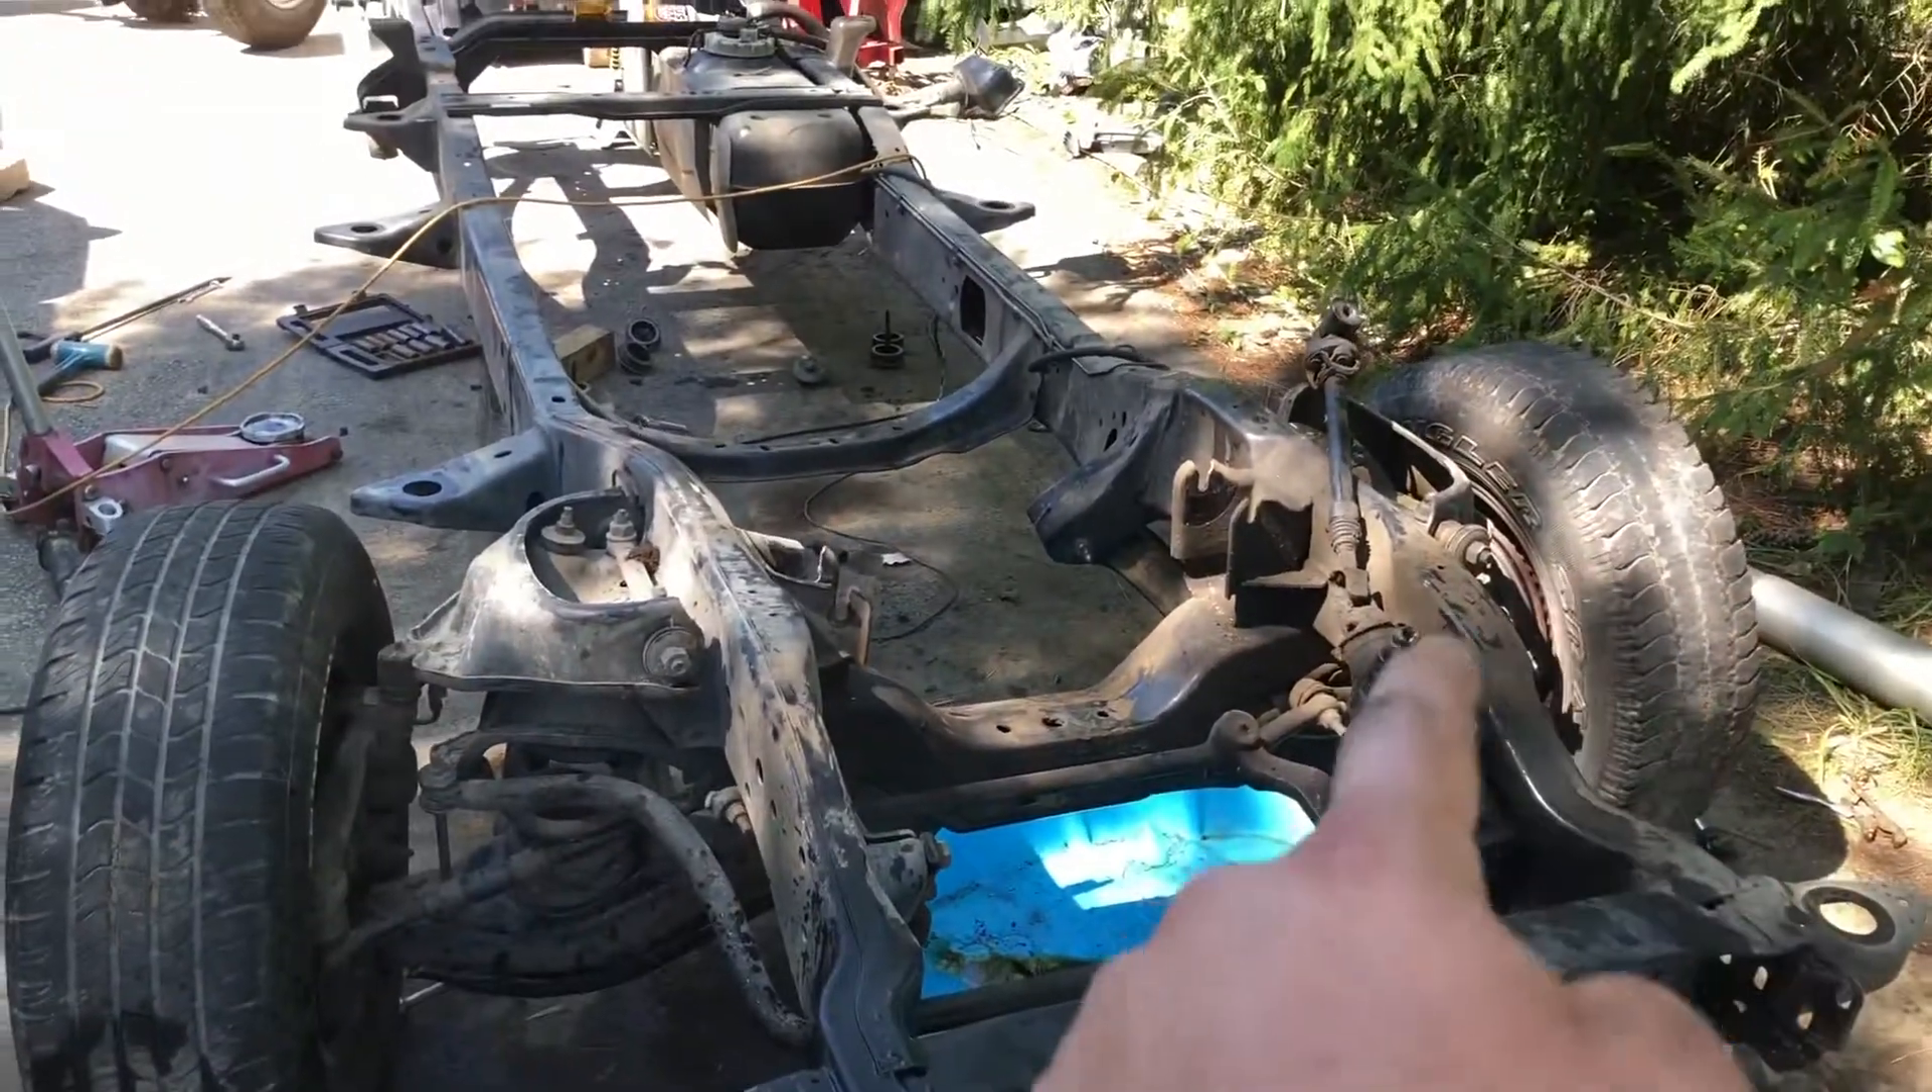We're basically almost down to a bare frame except the suspension gearbox for the steering fuel tank and then the leaf springs.